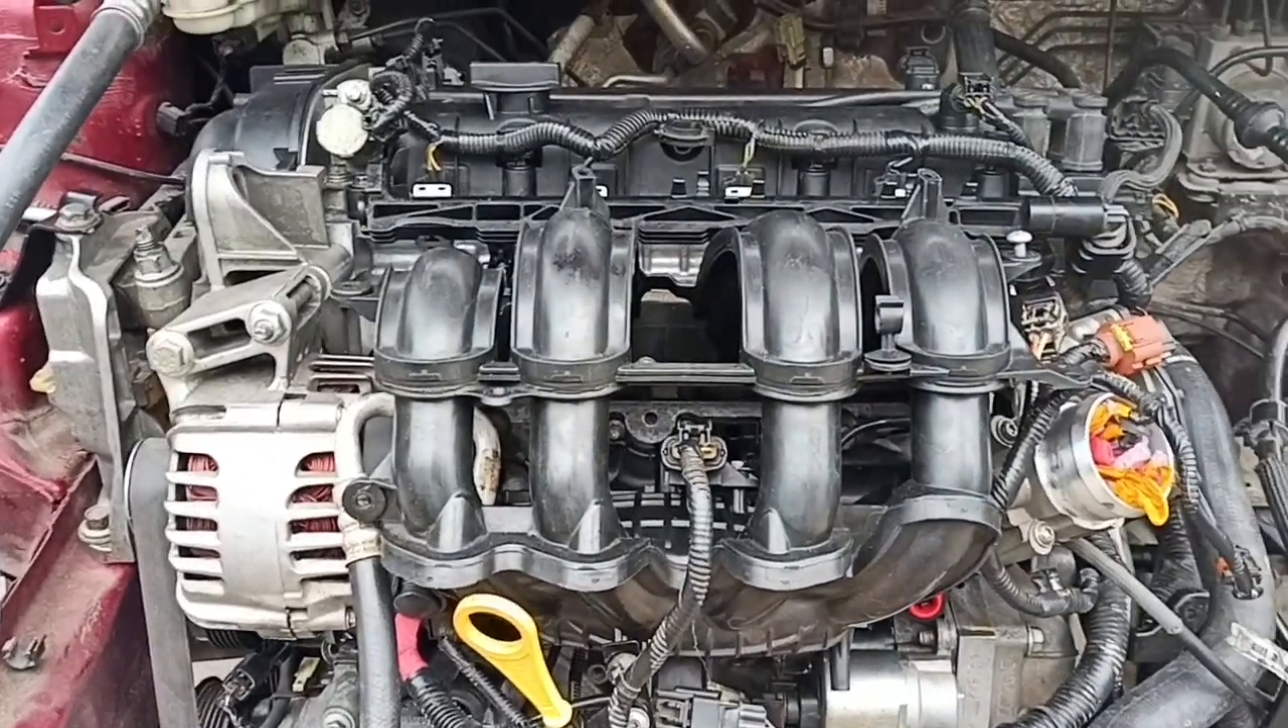अभी इंजन जो है हमने गाड़ी में लगा दिया है और गाड़ी में लगाने के बाद में अभी इसका फिटिंग का काम चल रहा है।